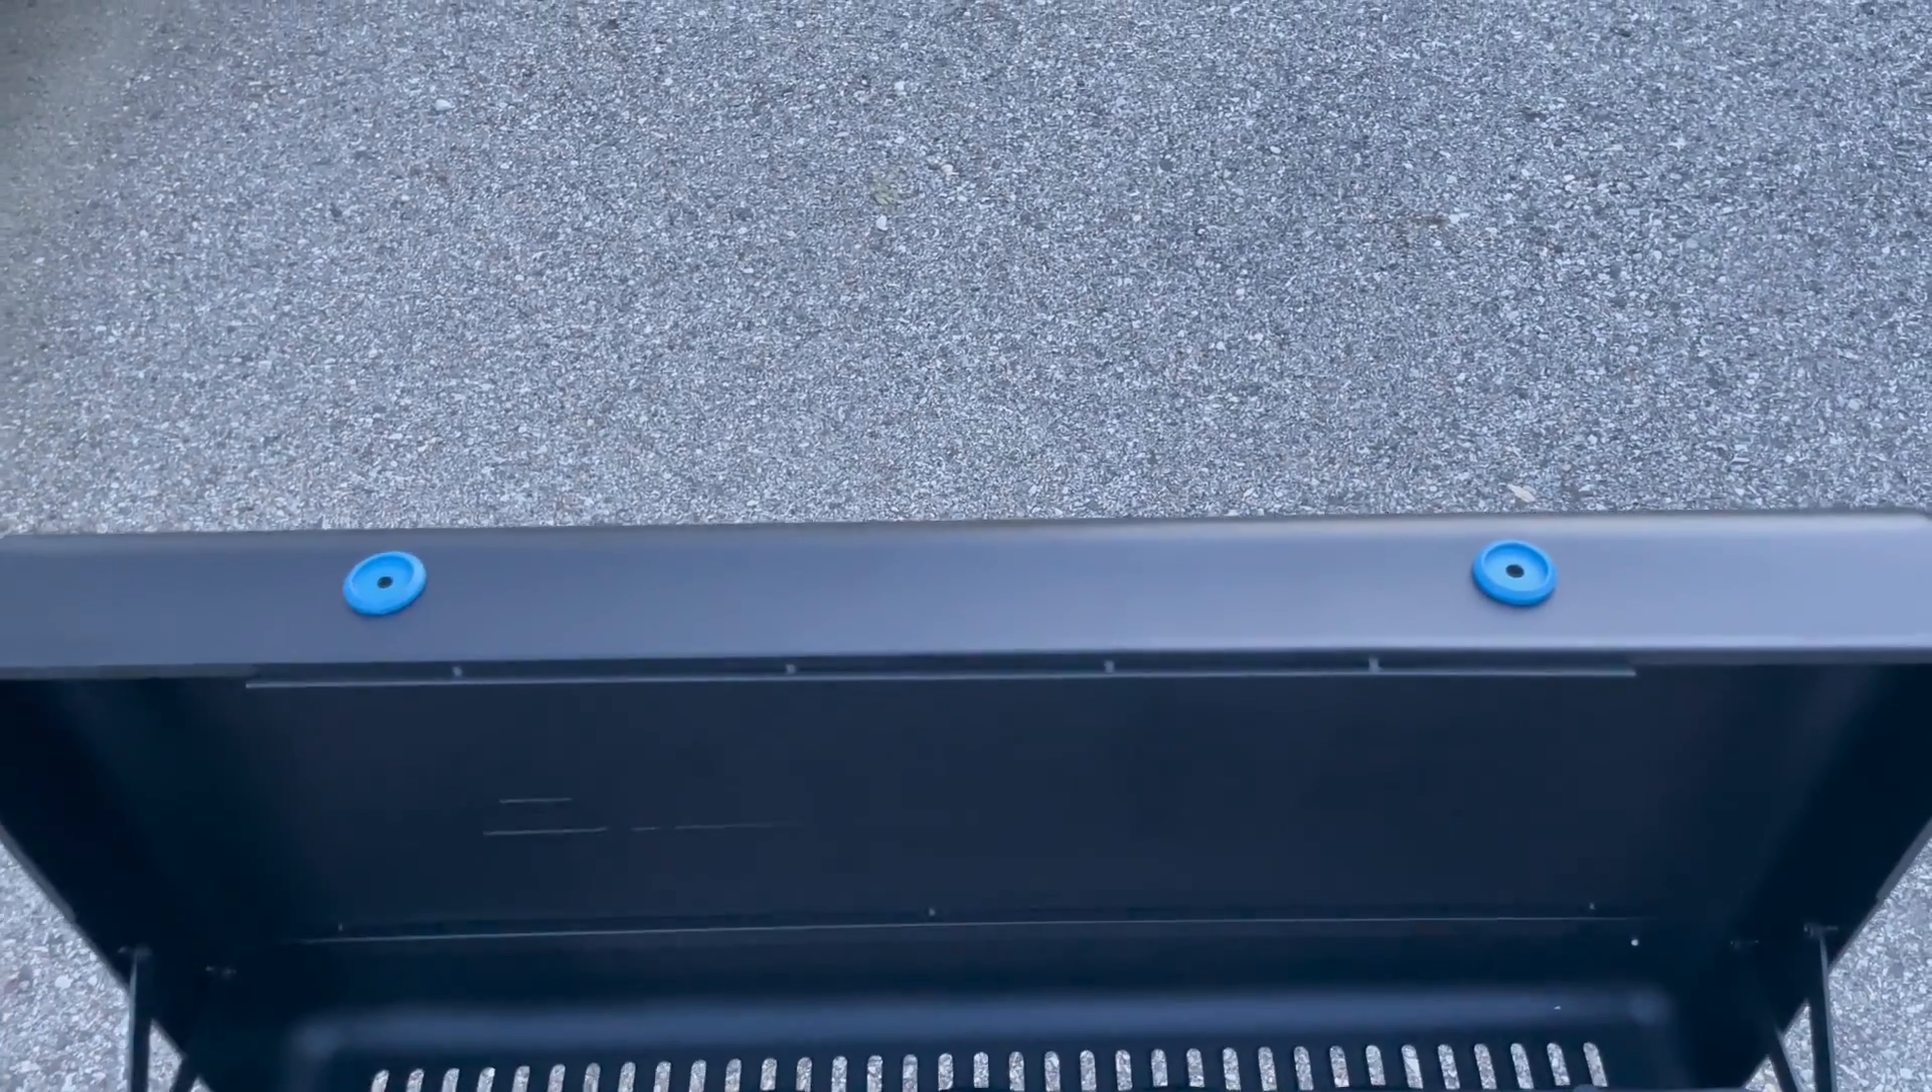We've just added in the two blue washers, and we're going to go ahead and get this installed.